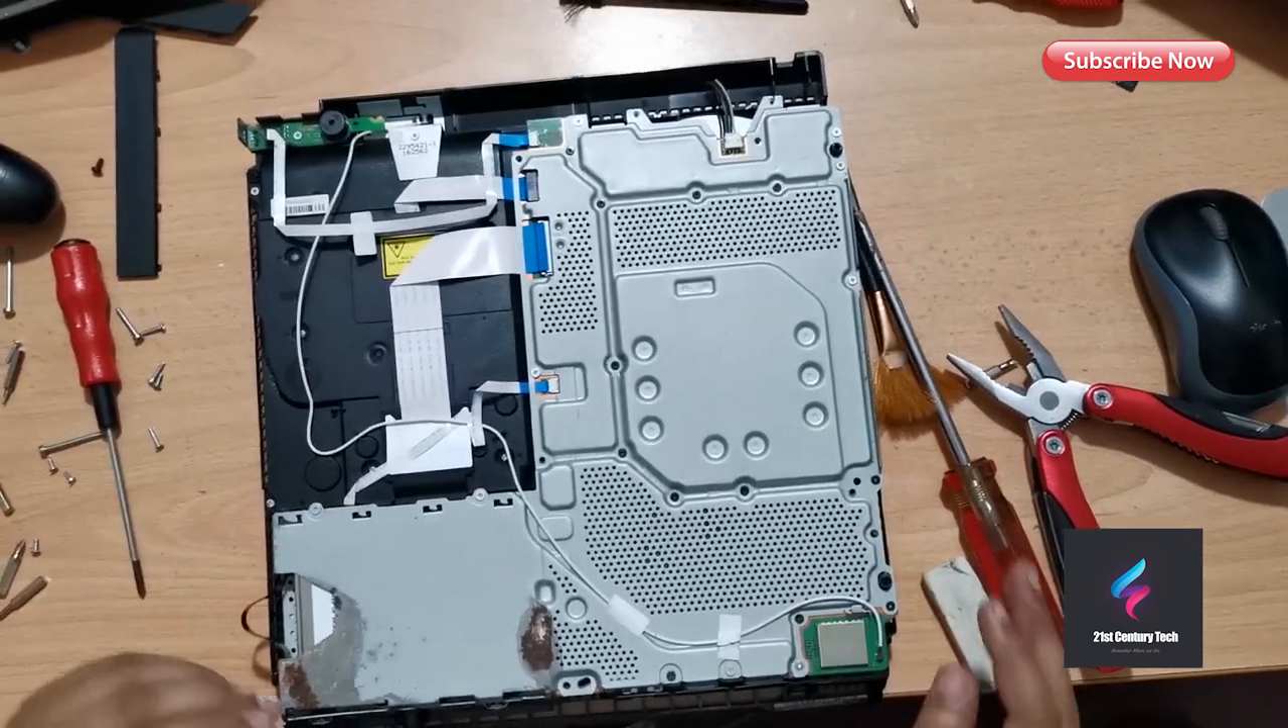So now I have insert the metal plate and put all the screws and the cables and the ribbon cable.